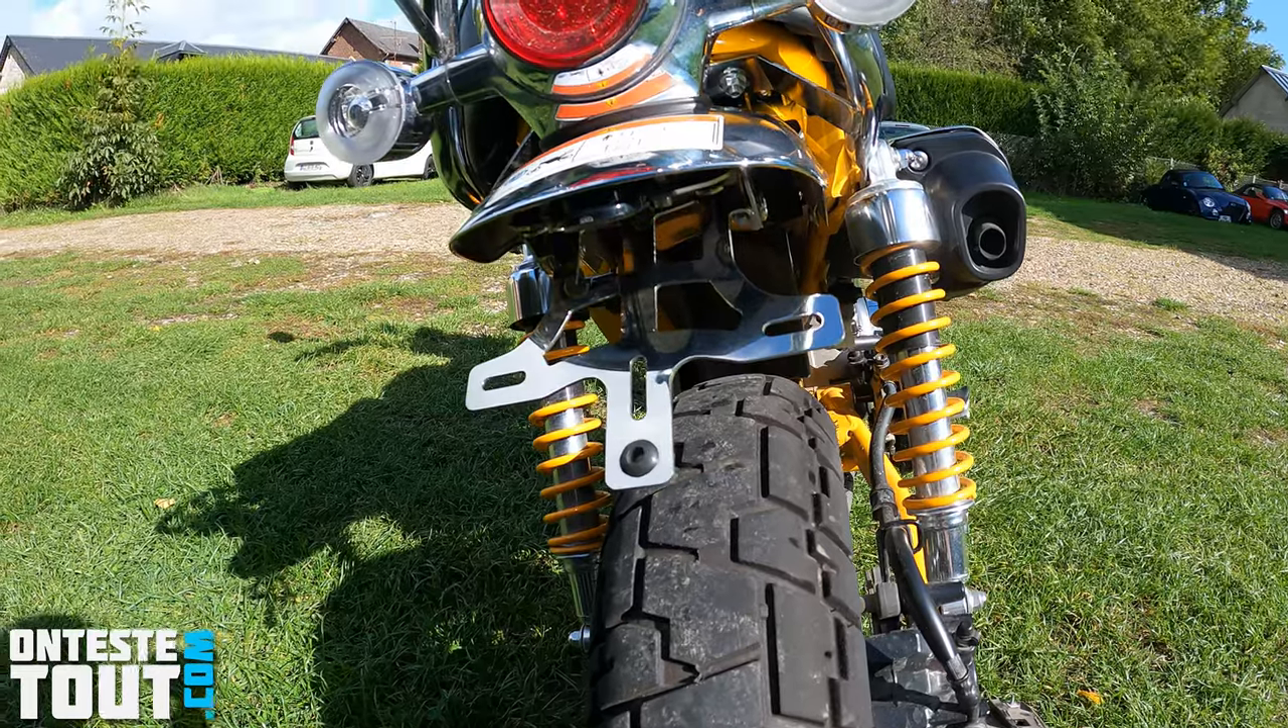Donc, ça y est, j'ai terminé d'installer le support de plaque.